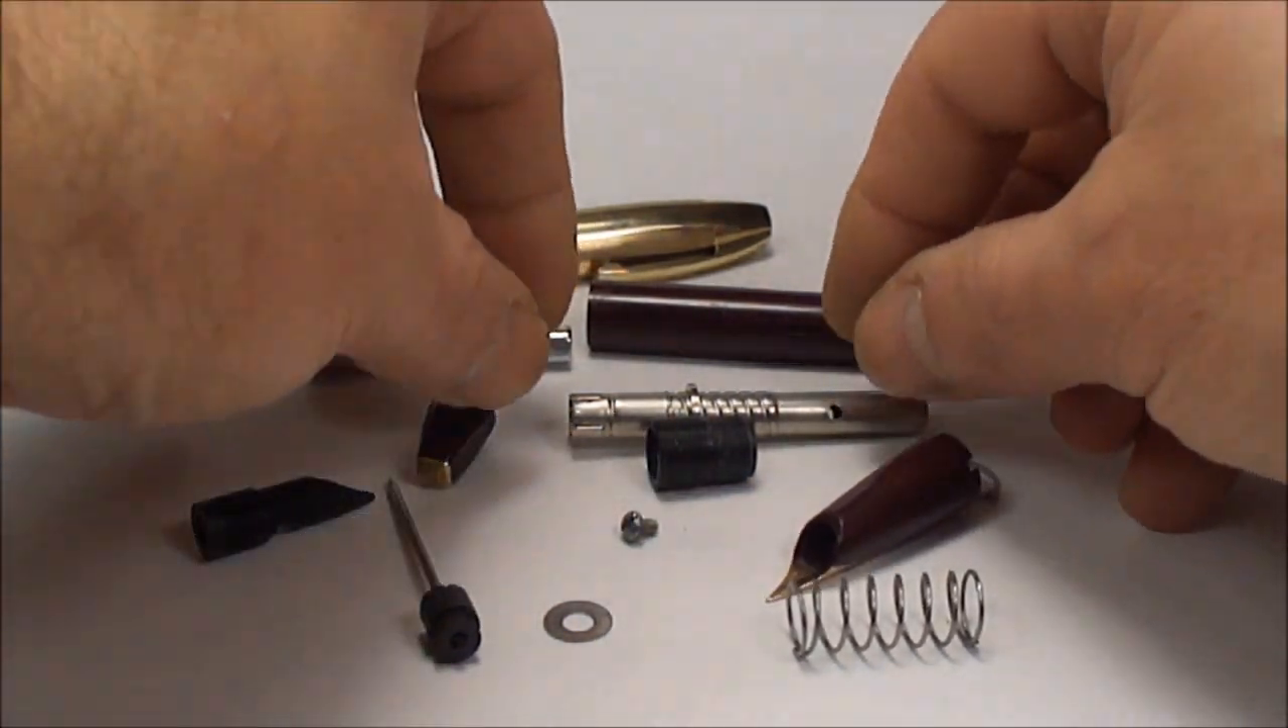So what we've done there we've dismantled the whole pen.